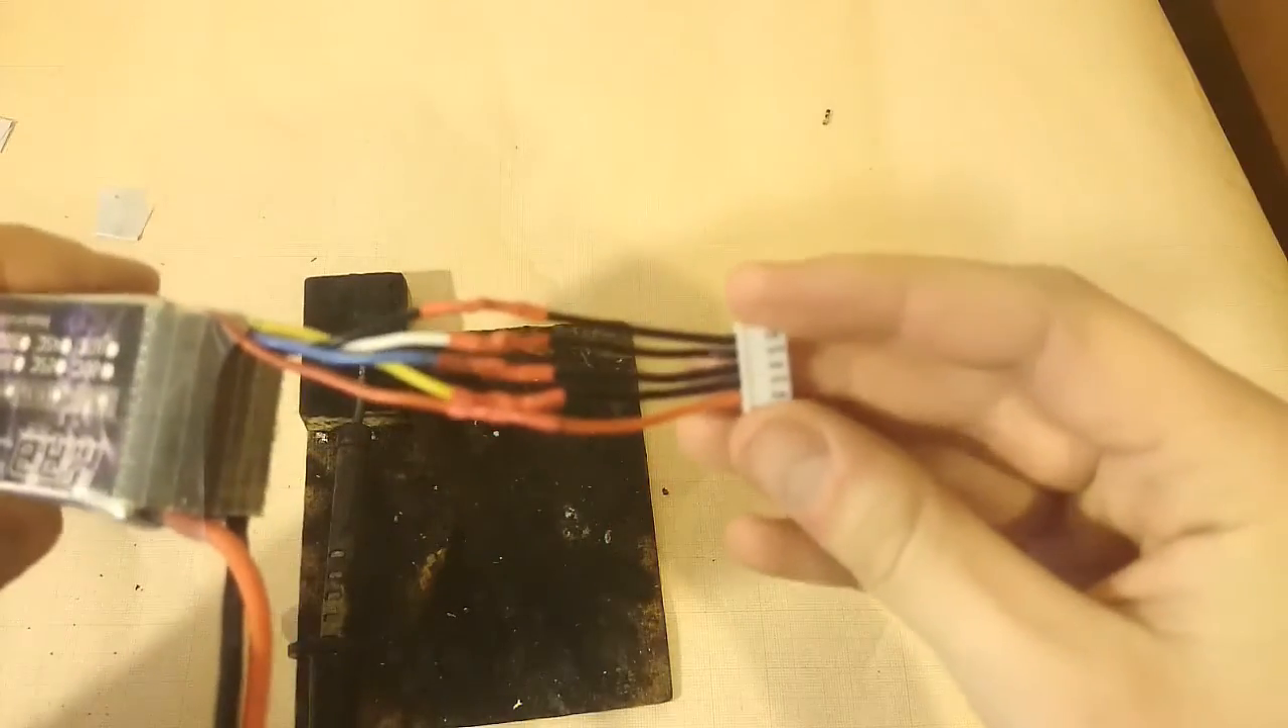Как вы видите, мы припаяли полностью новый балансировочный разъём.